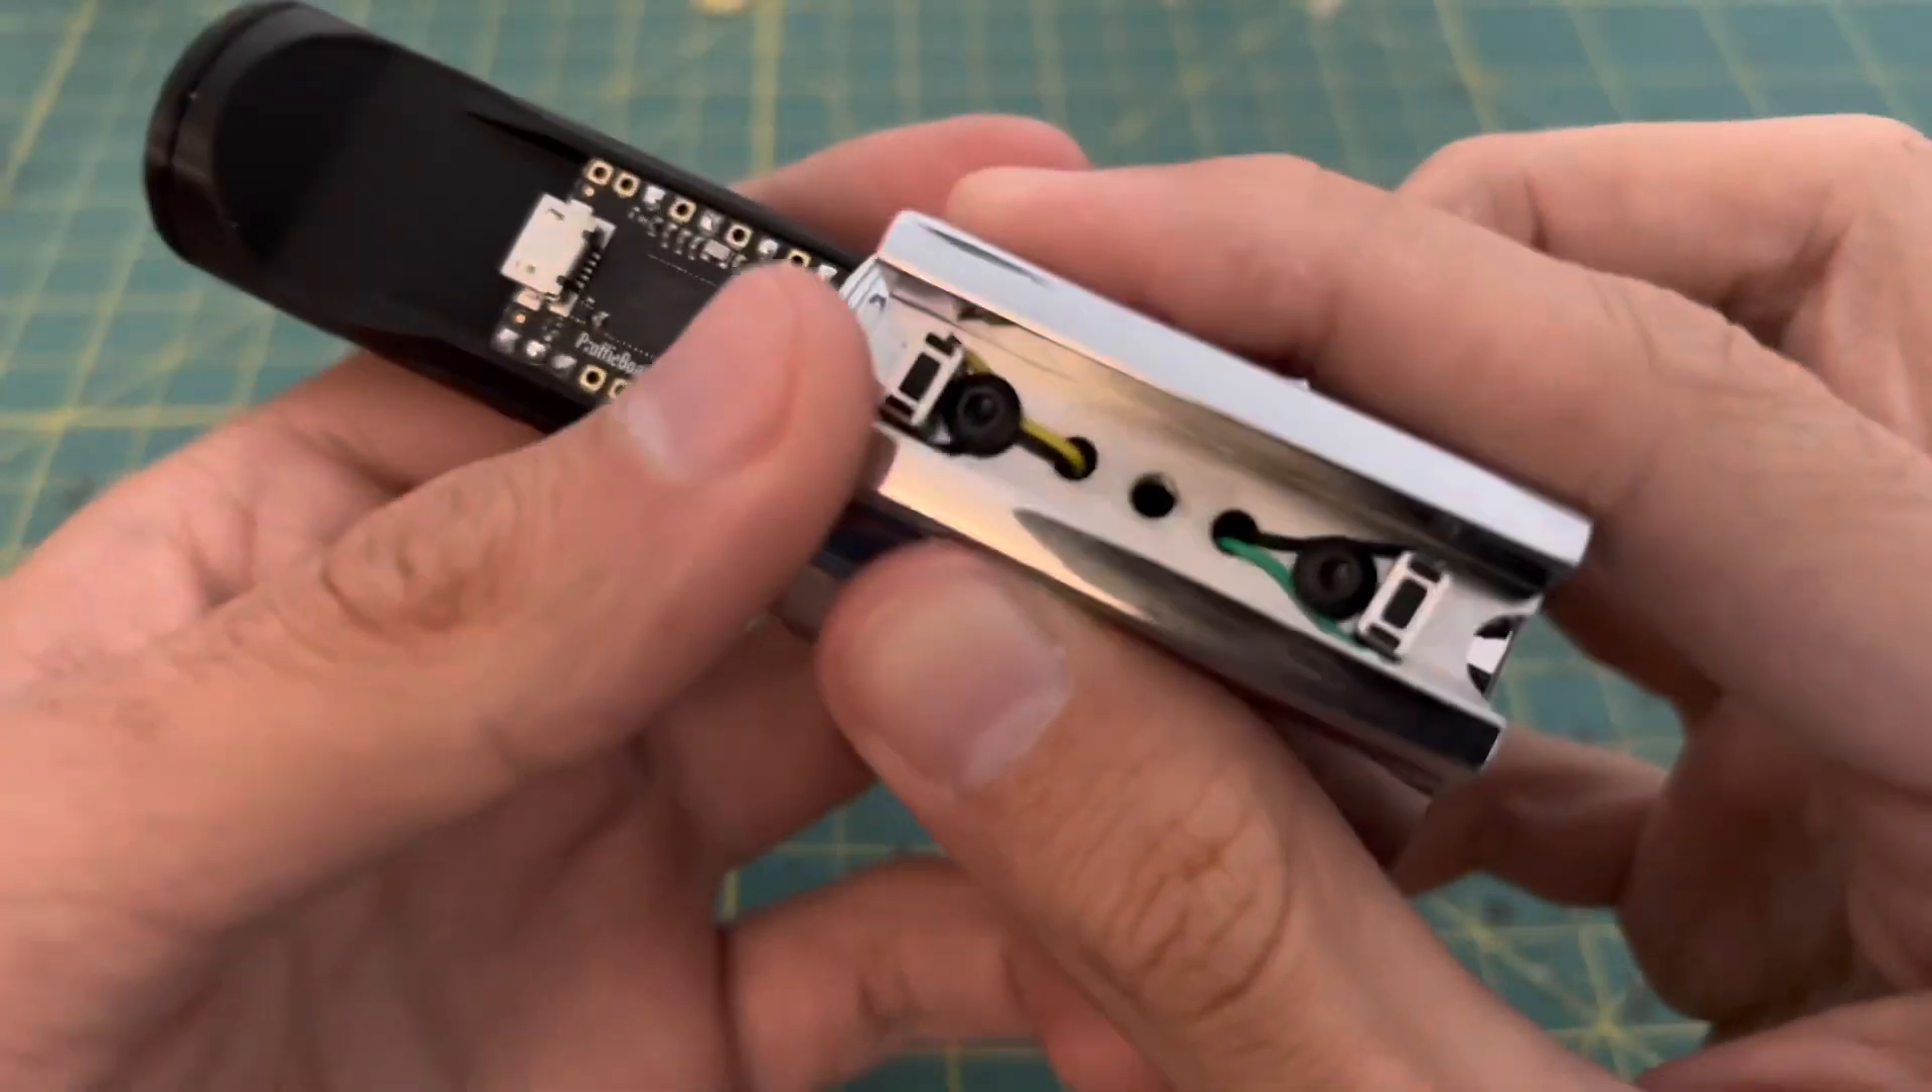I essentially pinned down the button wires with the screws holding the clamp box in place.